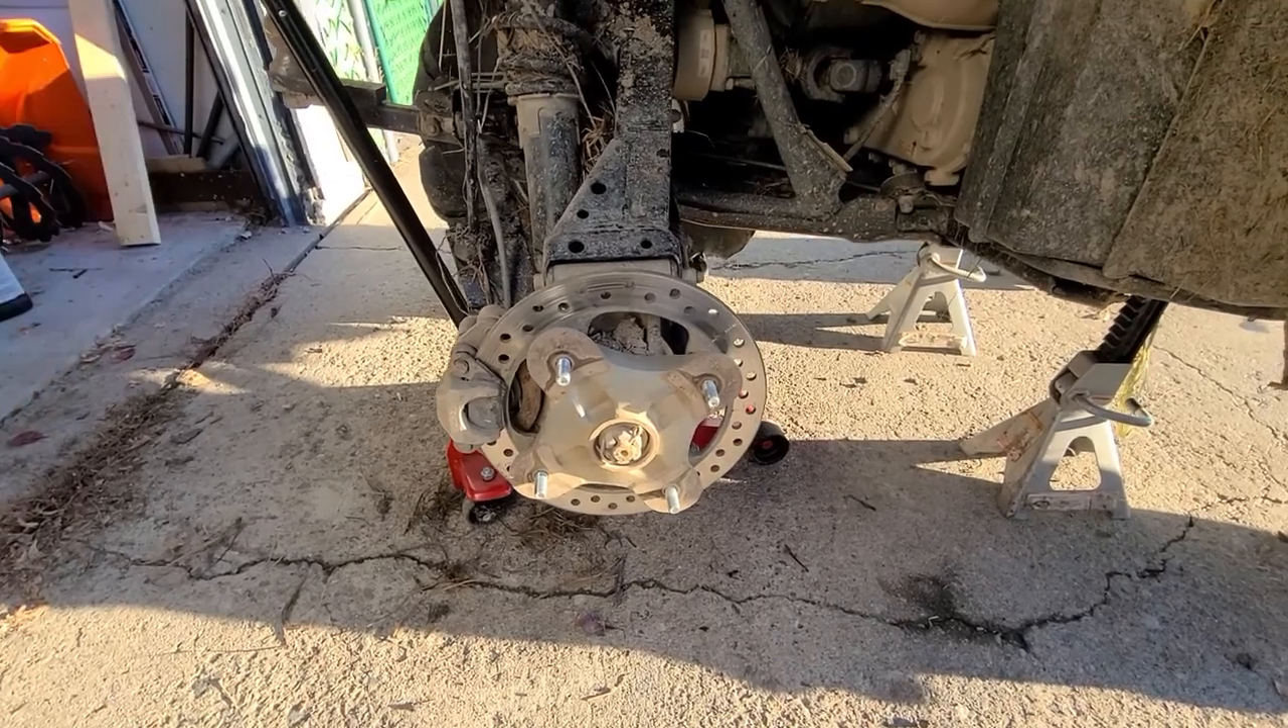Okay, we got the wheel off.